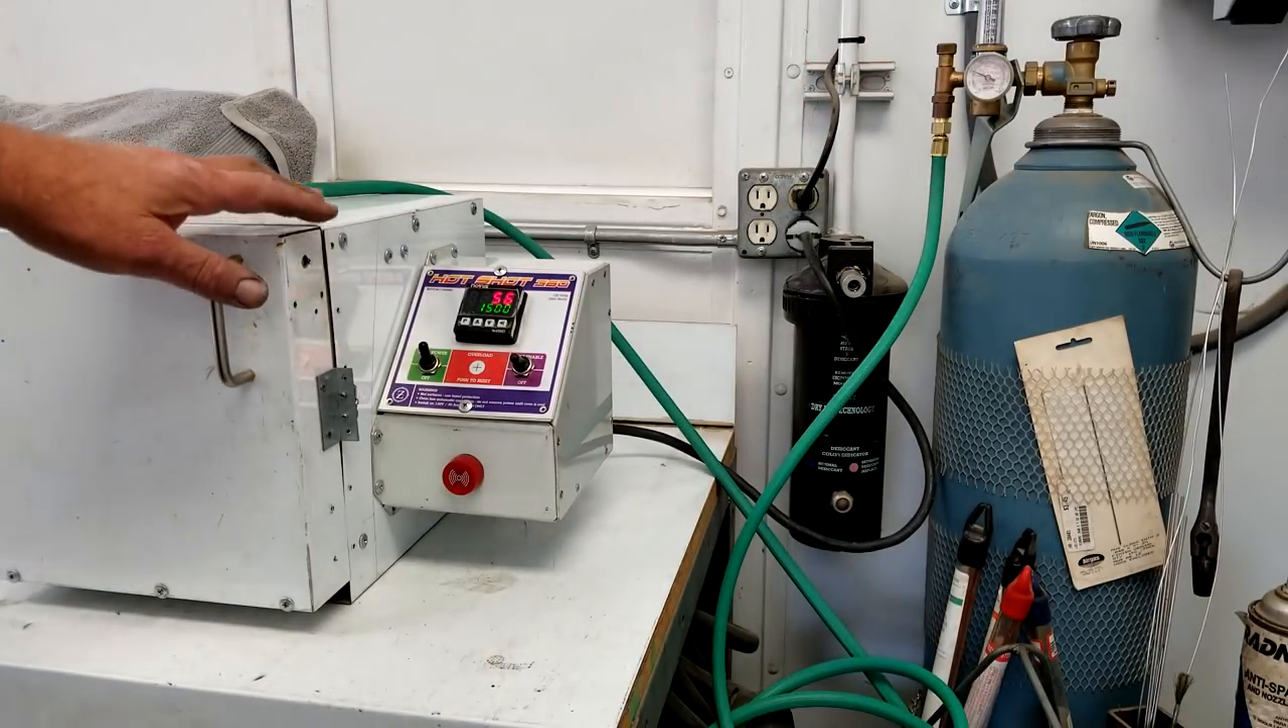We've got our our hose connected to our bottle over here.